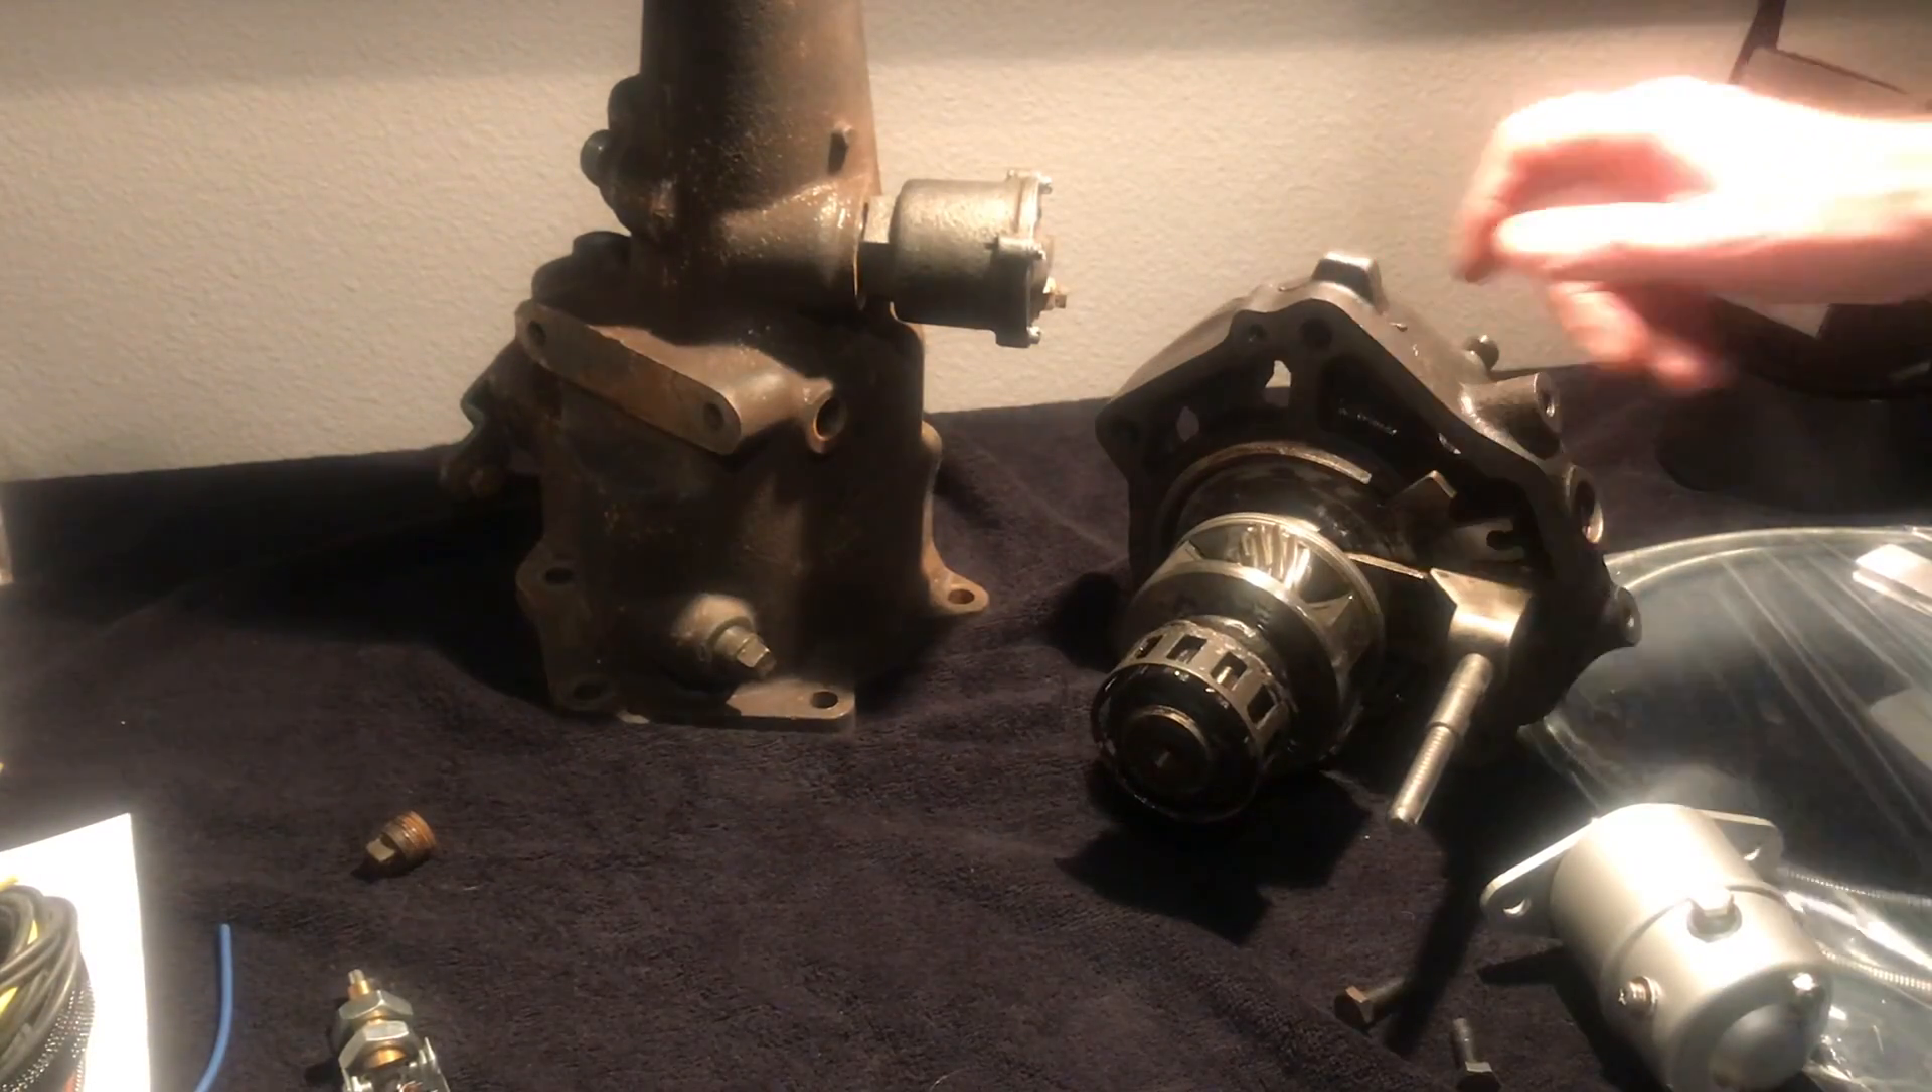So what we've done is we've disassembled this so you can see the inner workings of the overdrive and the electrical mechanical pieces of it.